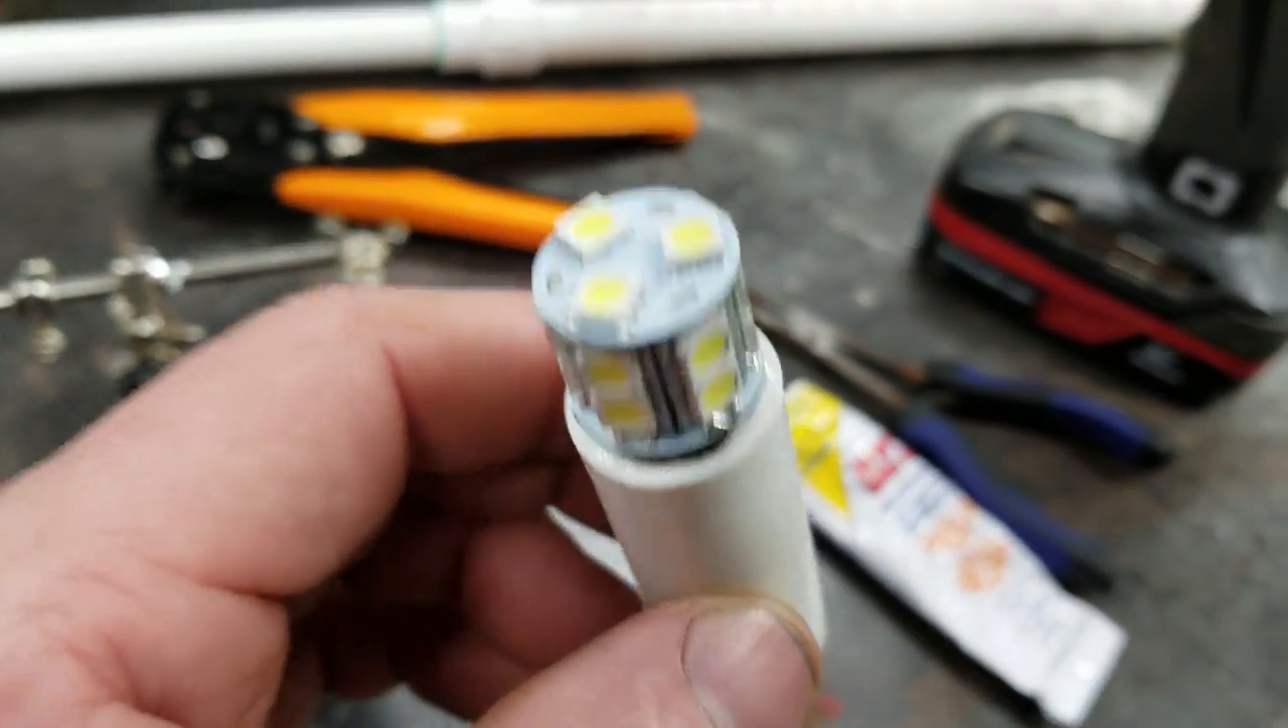Okay, as you can see, I went in and put the nav light in.